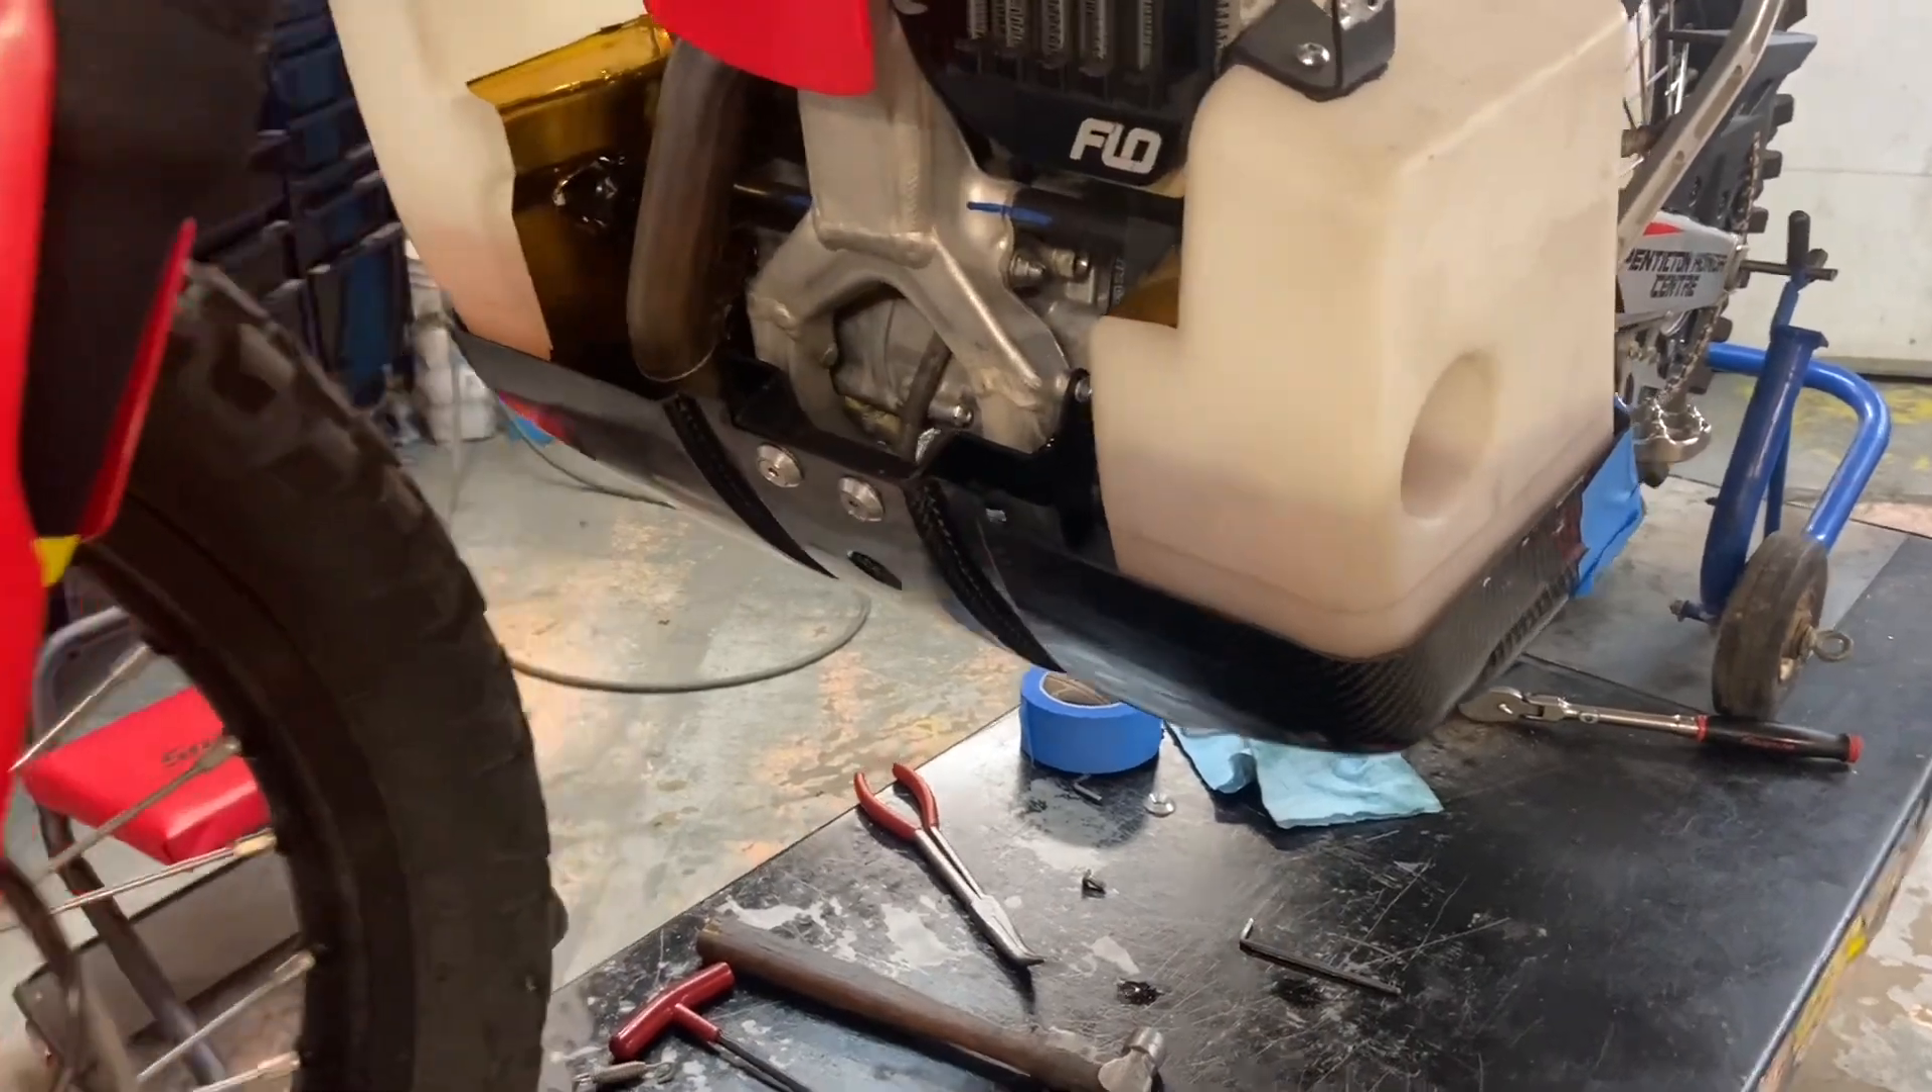The skid plates now bolted up.